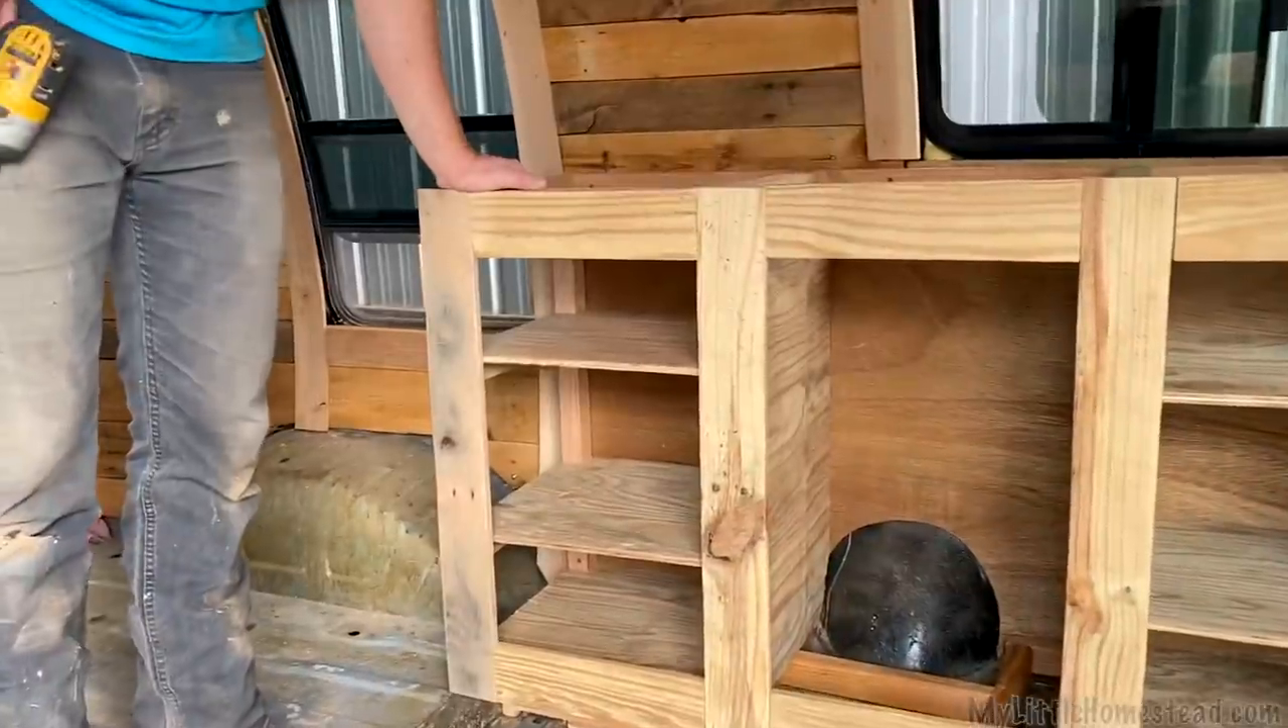Now we got our kitchen cabinet sink stand thing installed.